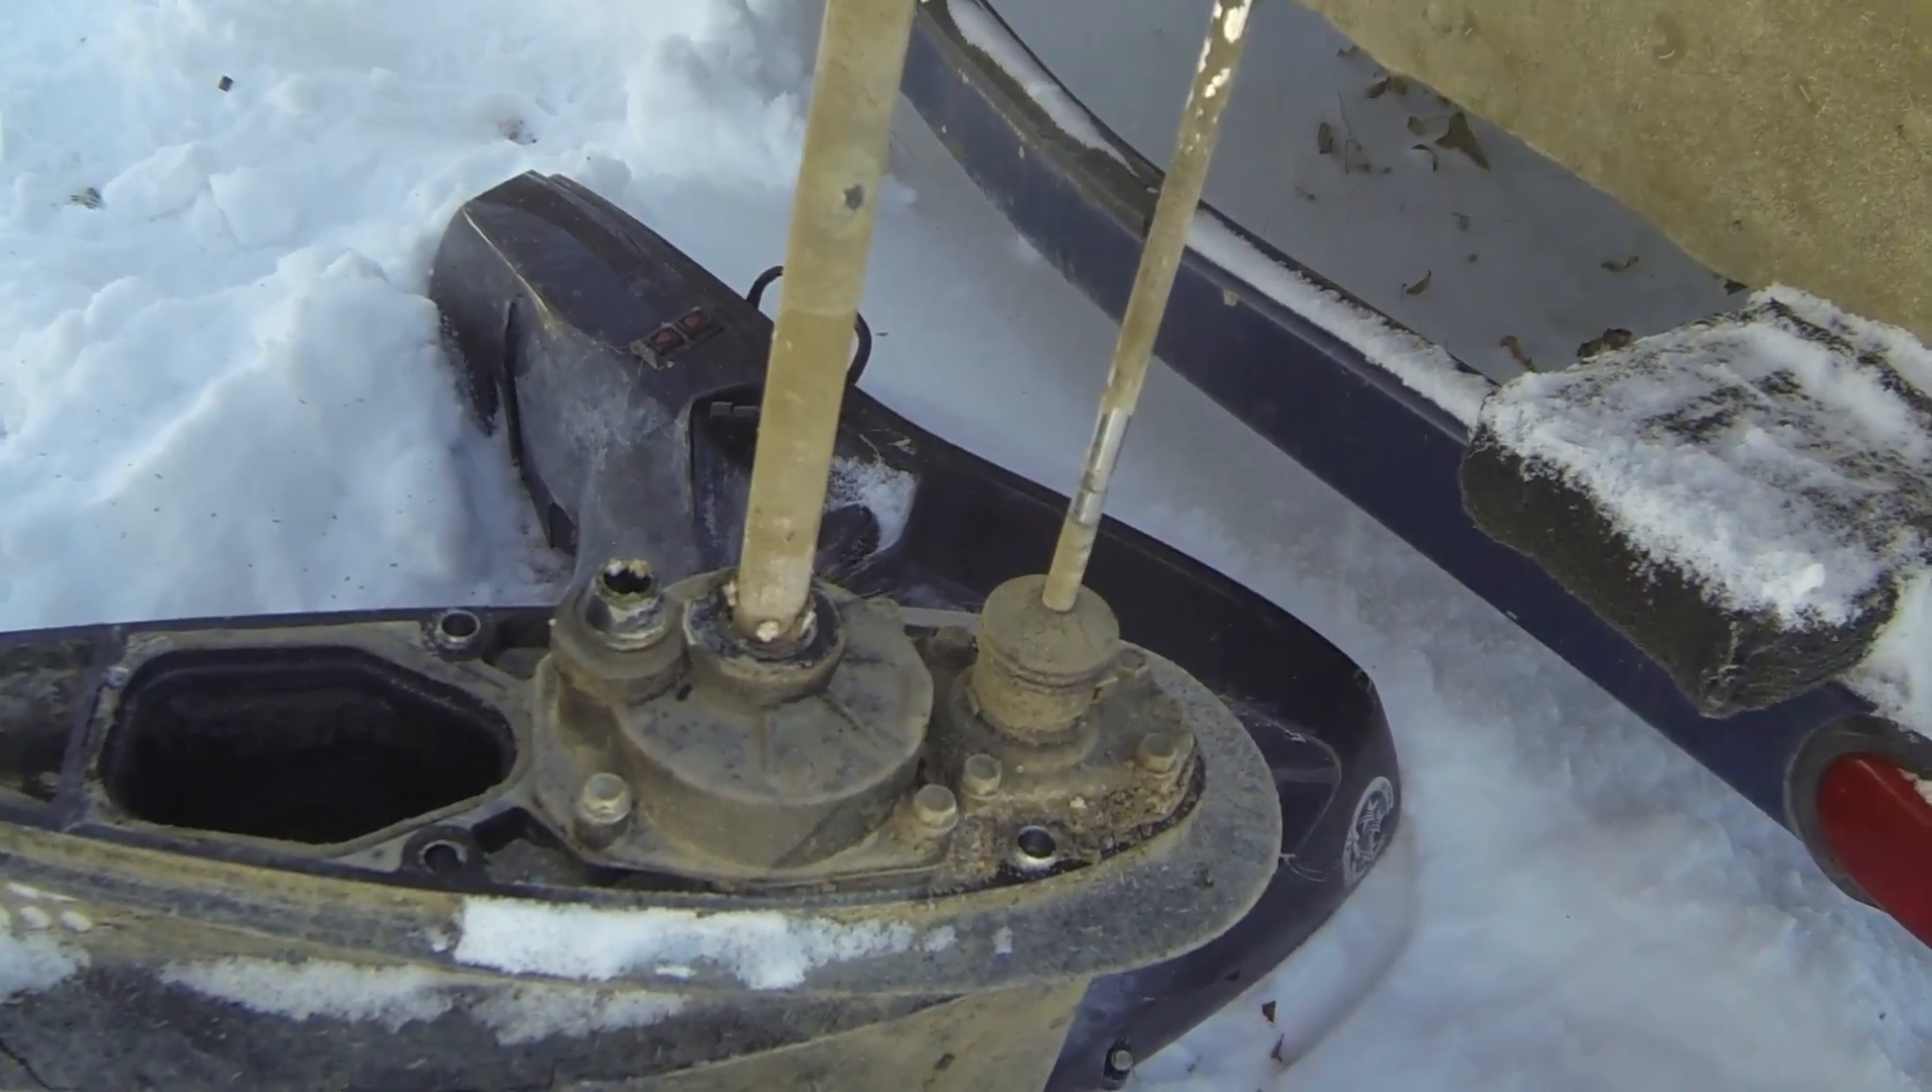So we've successfully got our lower unit here off of our motor.